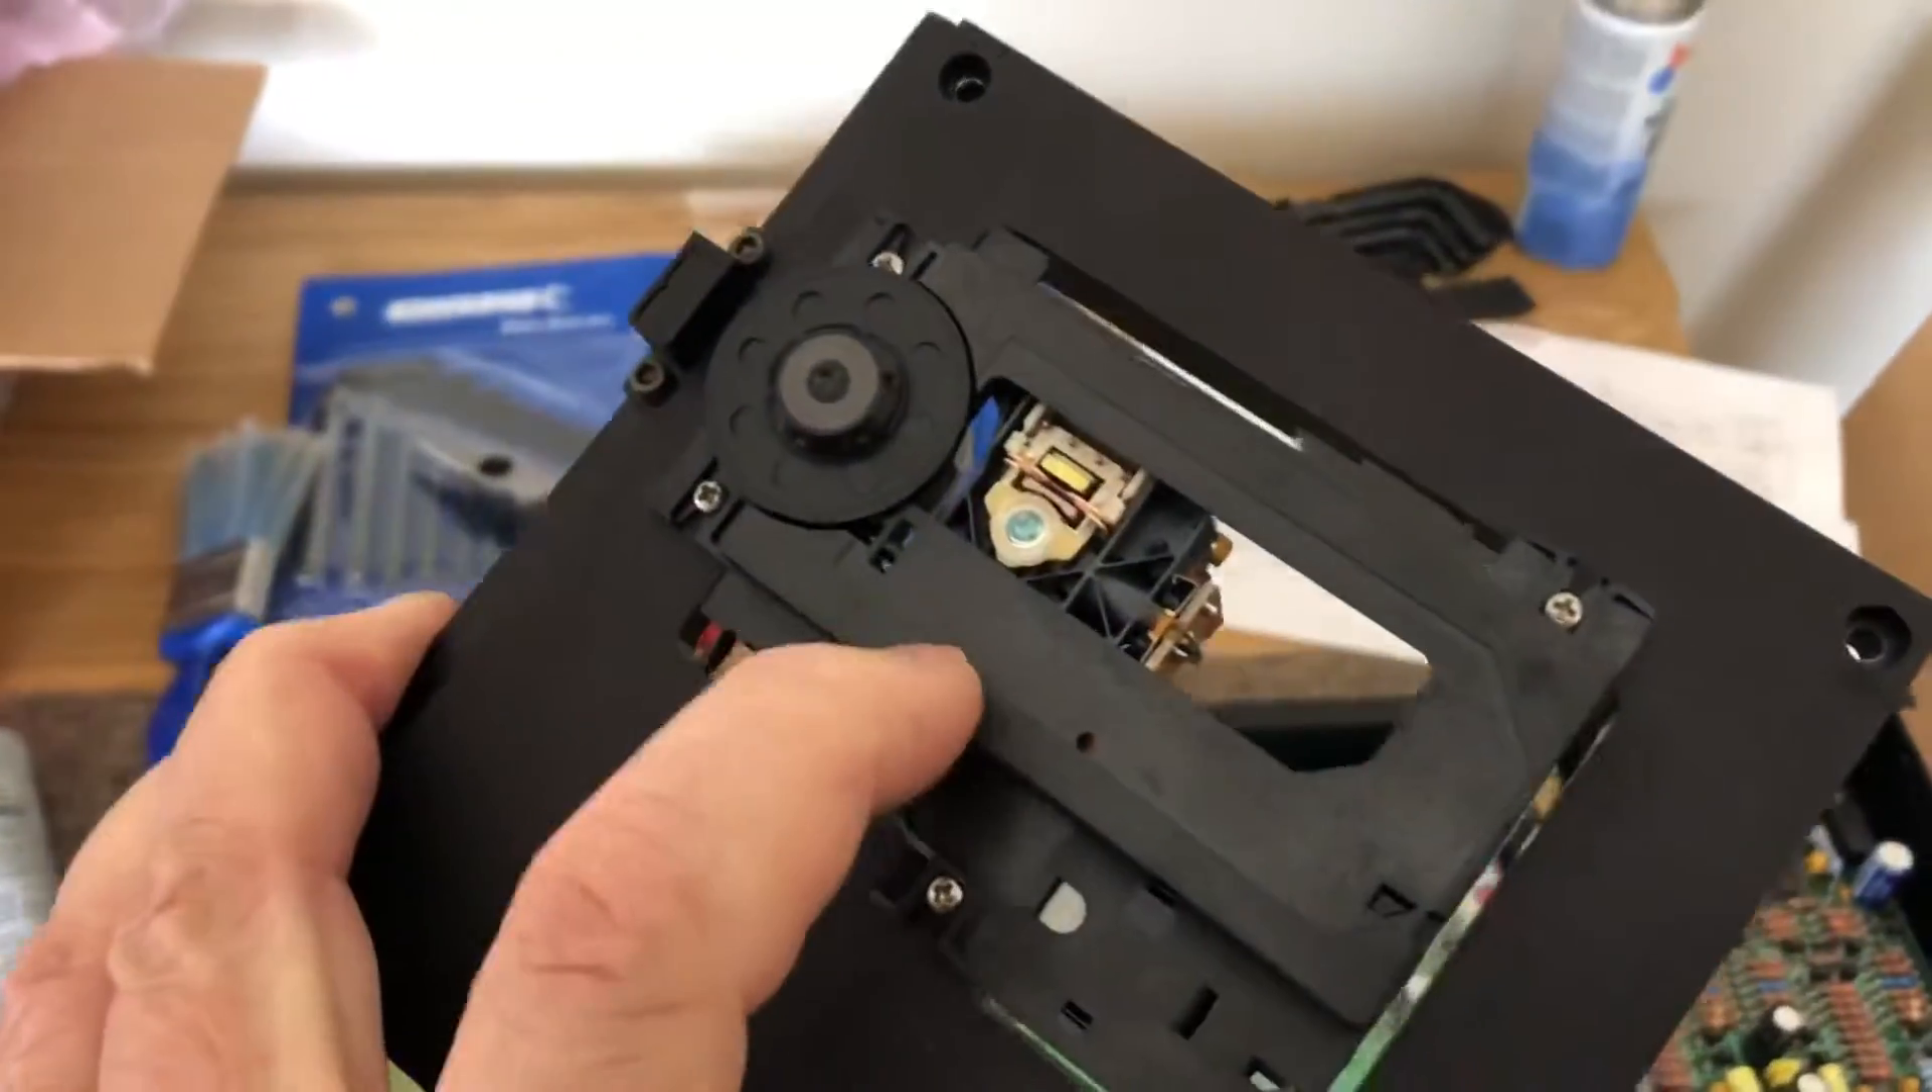And, I just thought I'd point out, I've just reinstalled the laser mech into this beautiful milled aluminium plate that combines the two together.